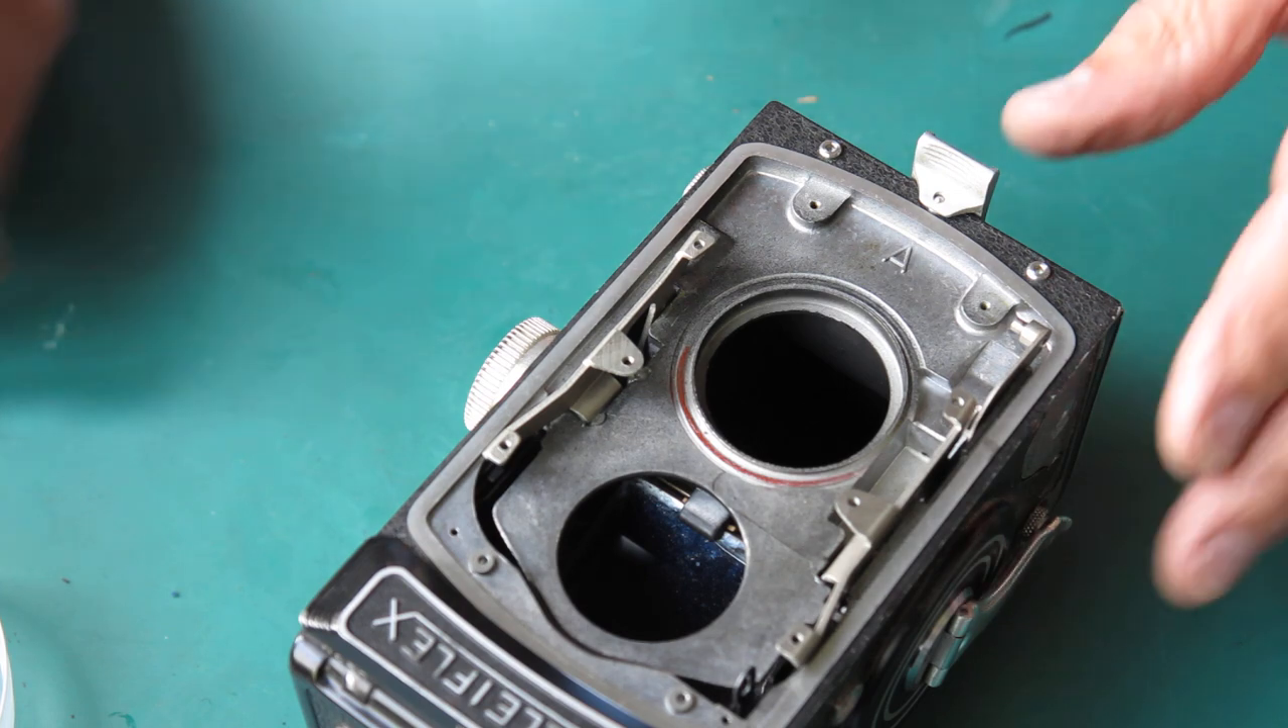Of course I won't put the cover on that yet because I've got to adjust the focus once I'll get everything back on the front of the camera.